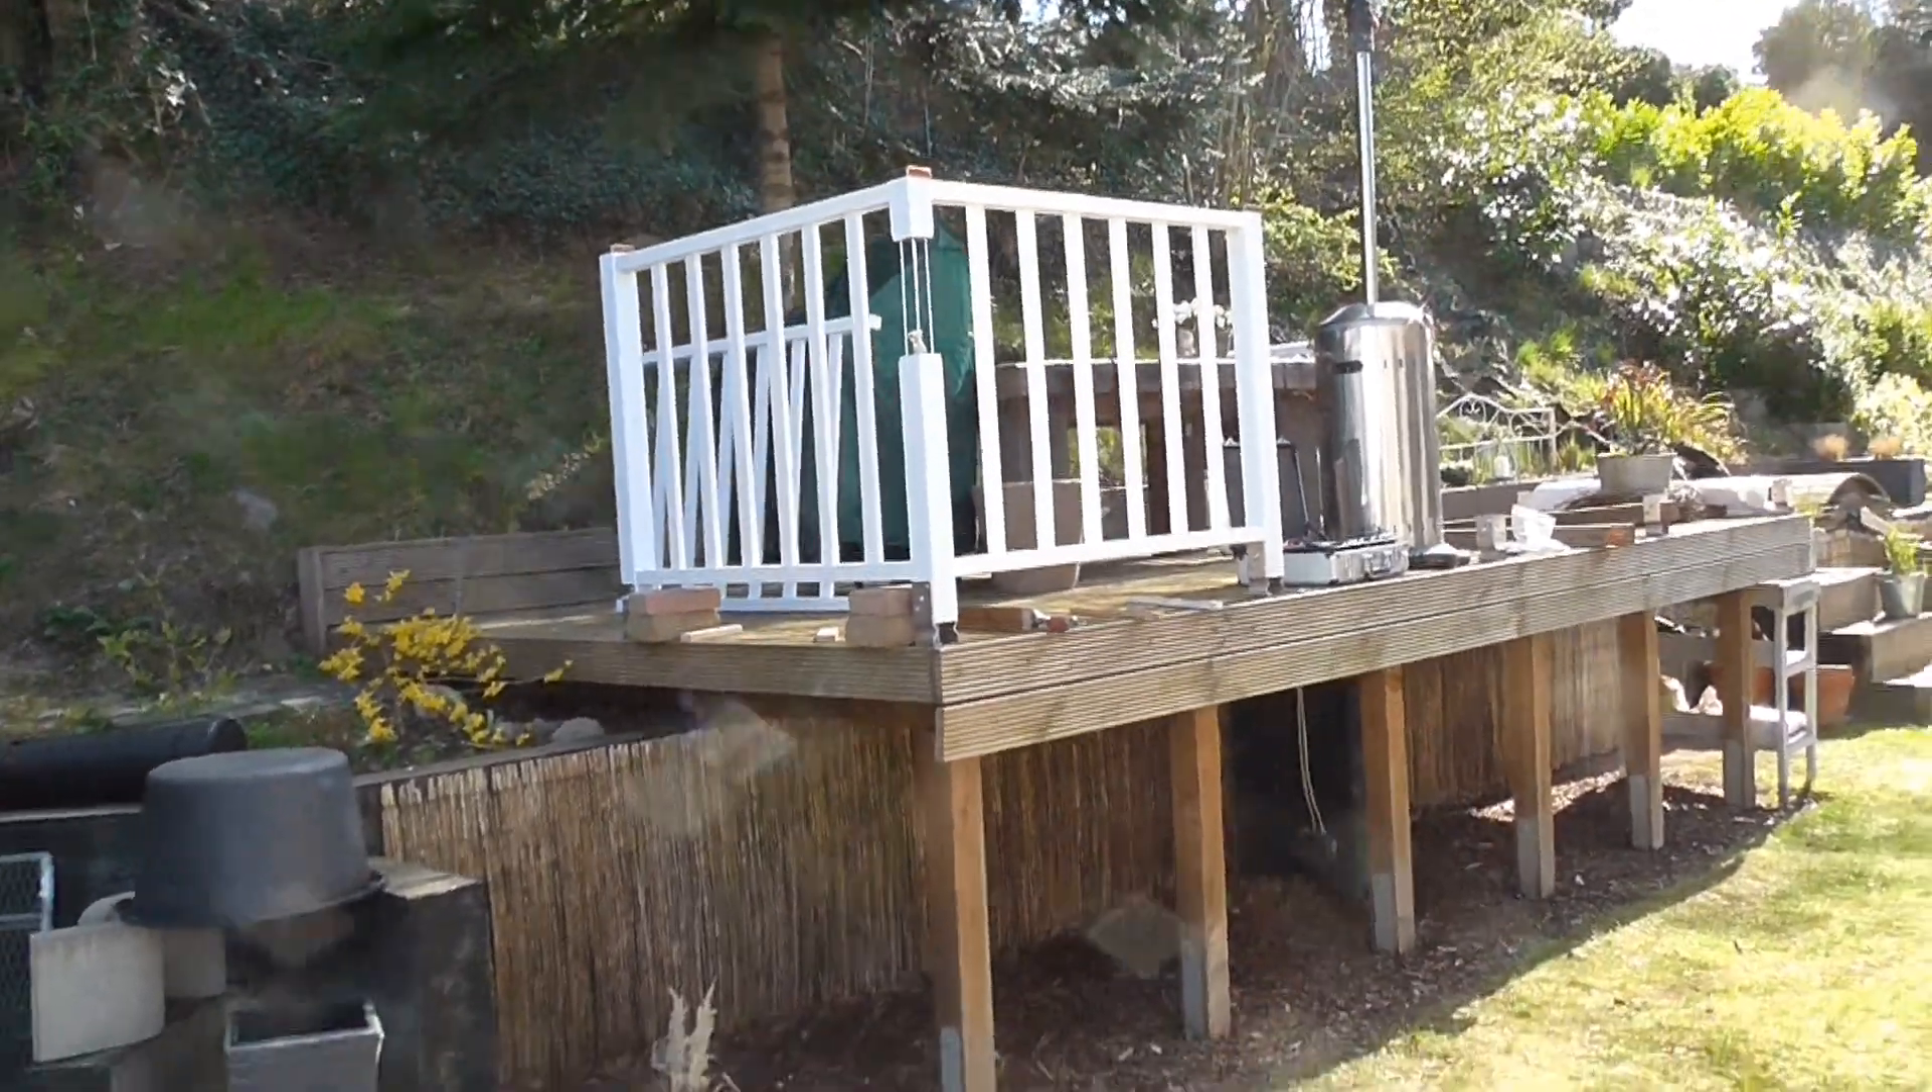Die ersten zwei Felder habe ich jetzt montiert. Die restlichen vier kommen jetzt noch und dann bin ich fast fertig.